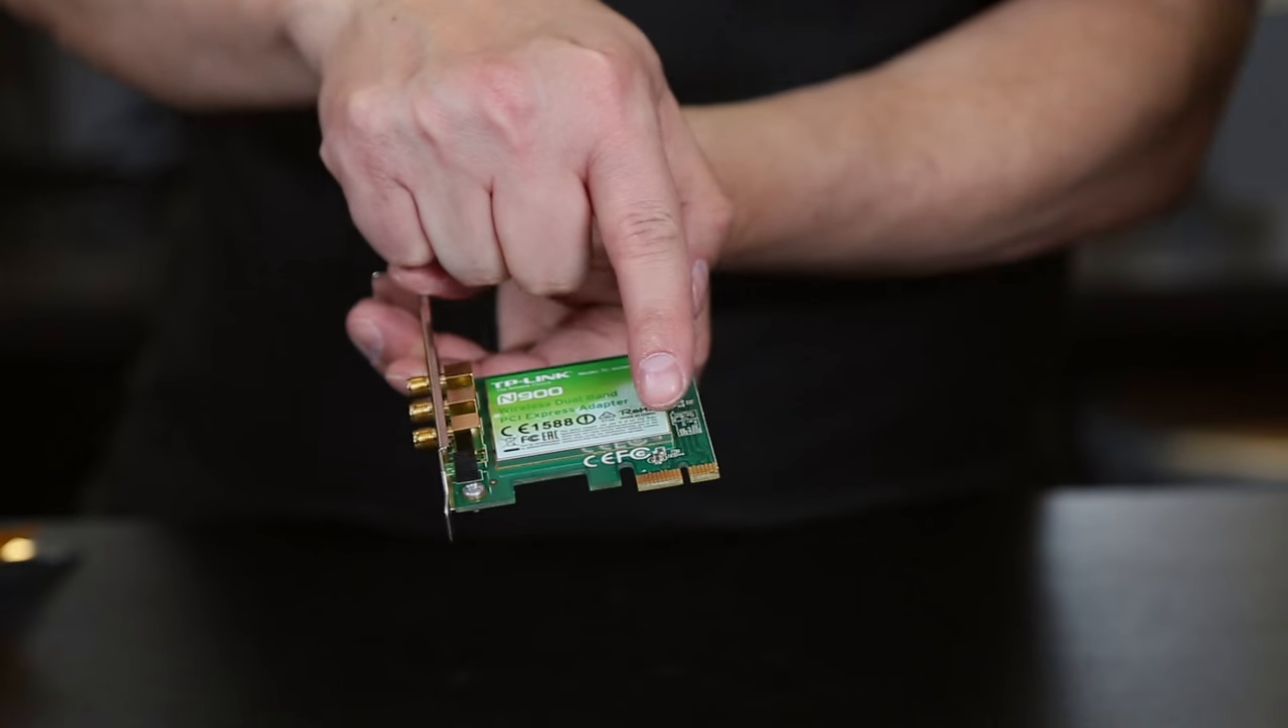You'll see that the antennas are not yet connected, and that's to make the installation a lot simpler.